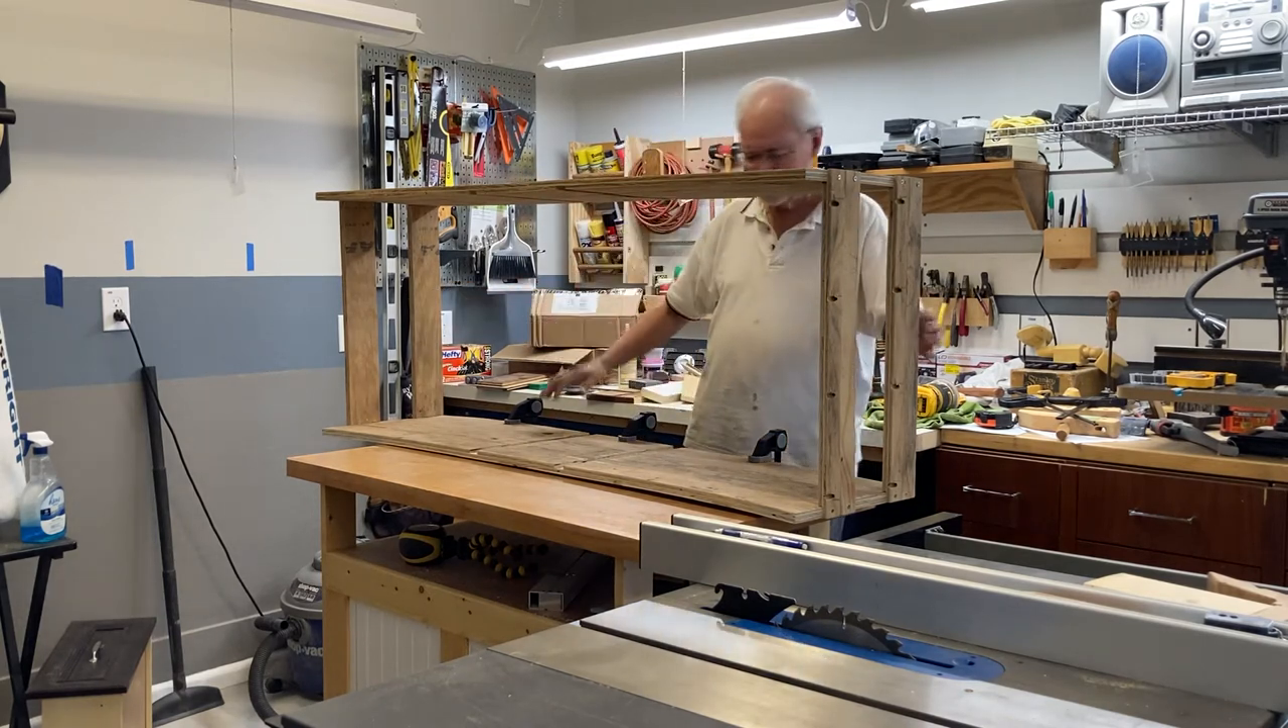Well I finished putting on the stretchers for the carcass for the drawers and now I'm going to put in these vertical divides.